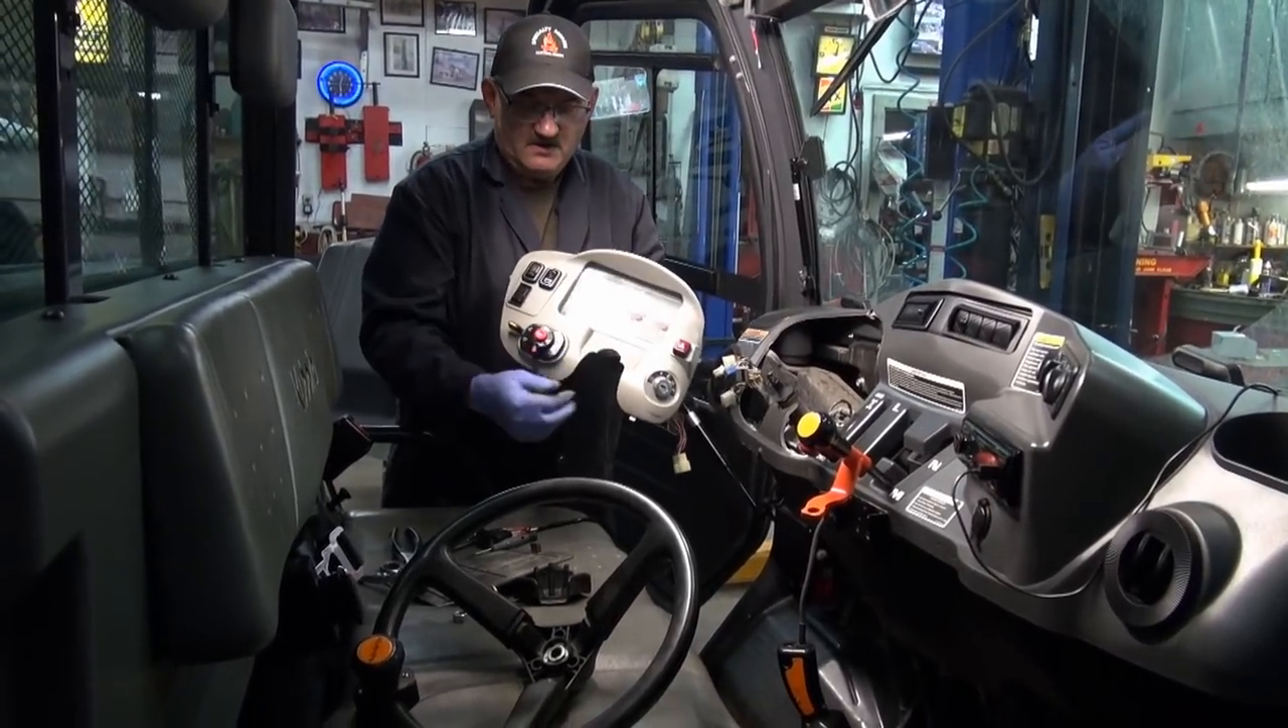But I've pulled the steering wheel because I want to get the cluster out.